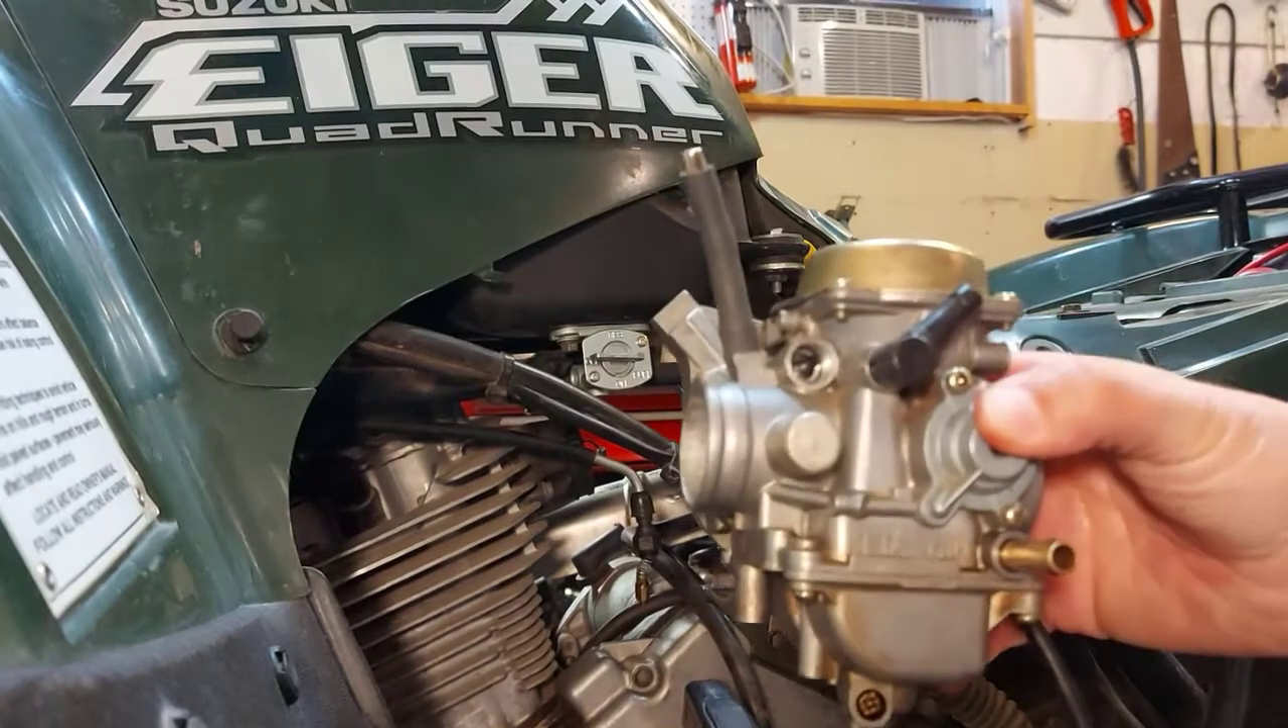Okay there you go we have the carburetor out and that diaphragm will be sitting under here at the top.